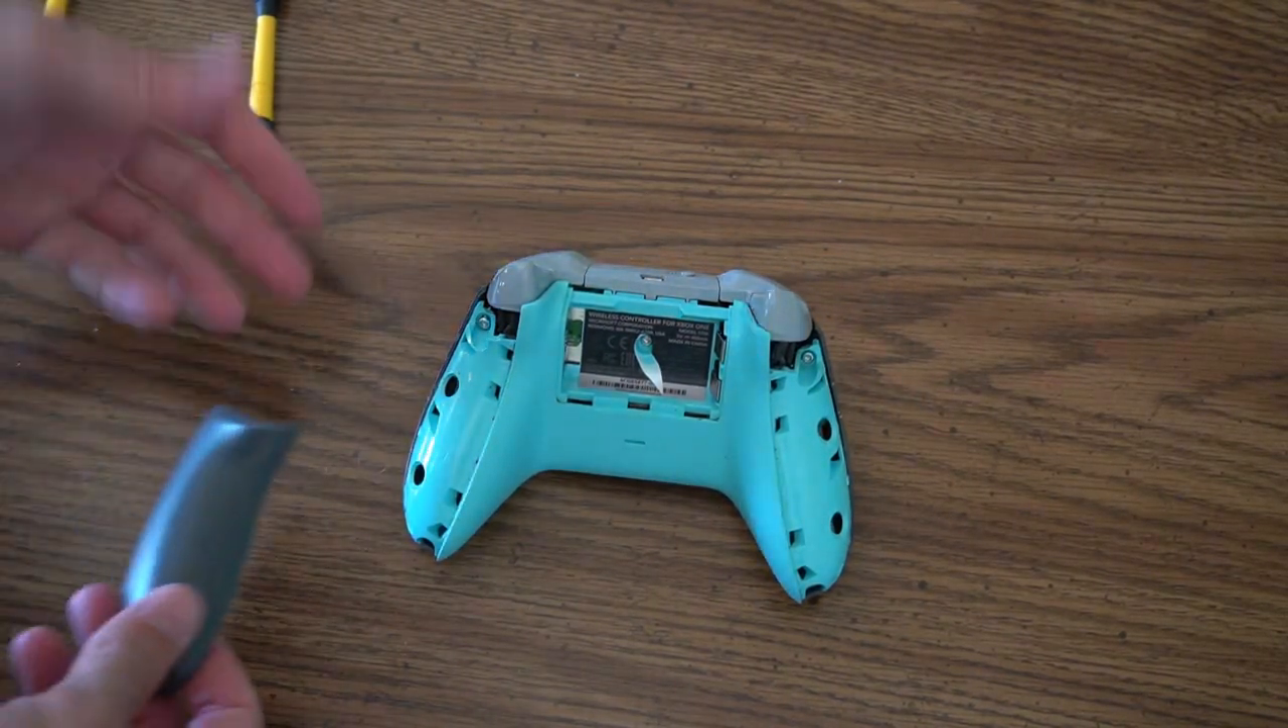The only thing you have to do now is put on these little side covers.